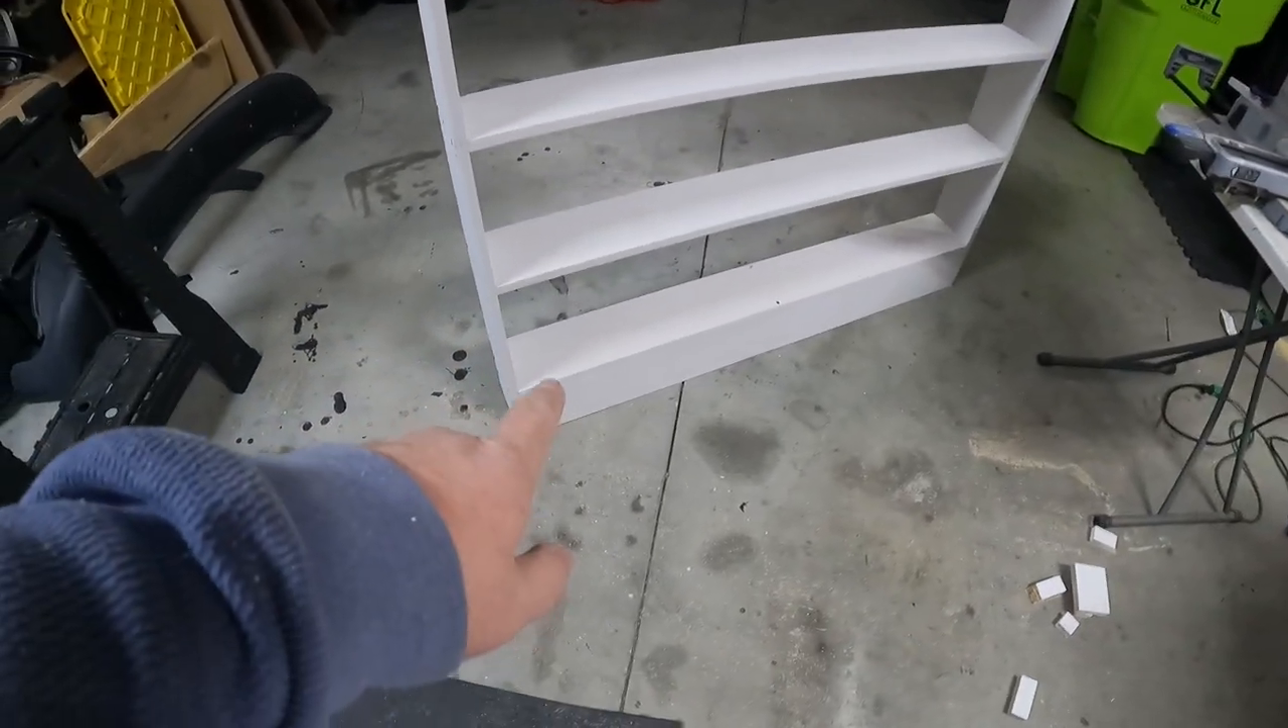And then on the you can see how I boxed in the bottom there.